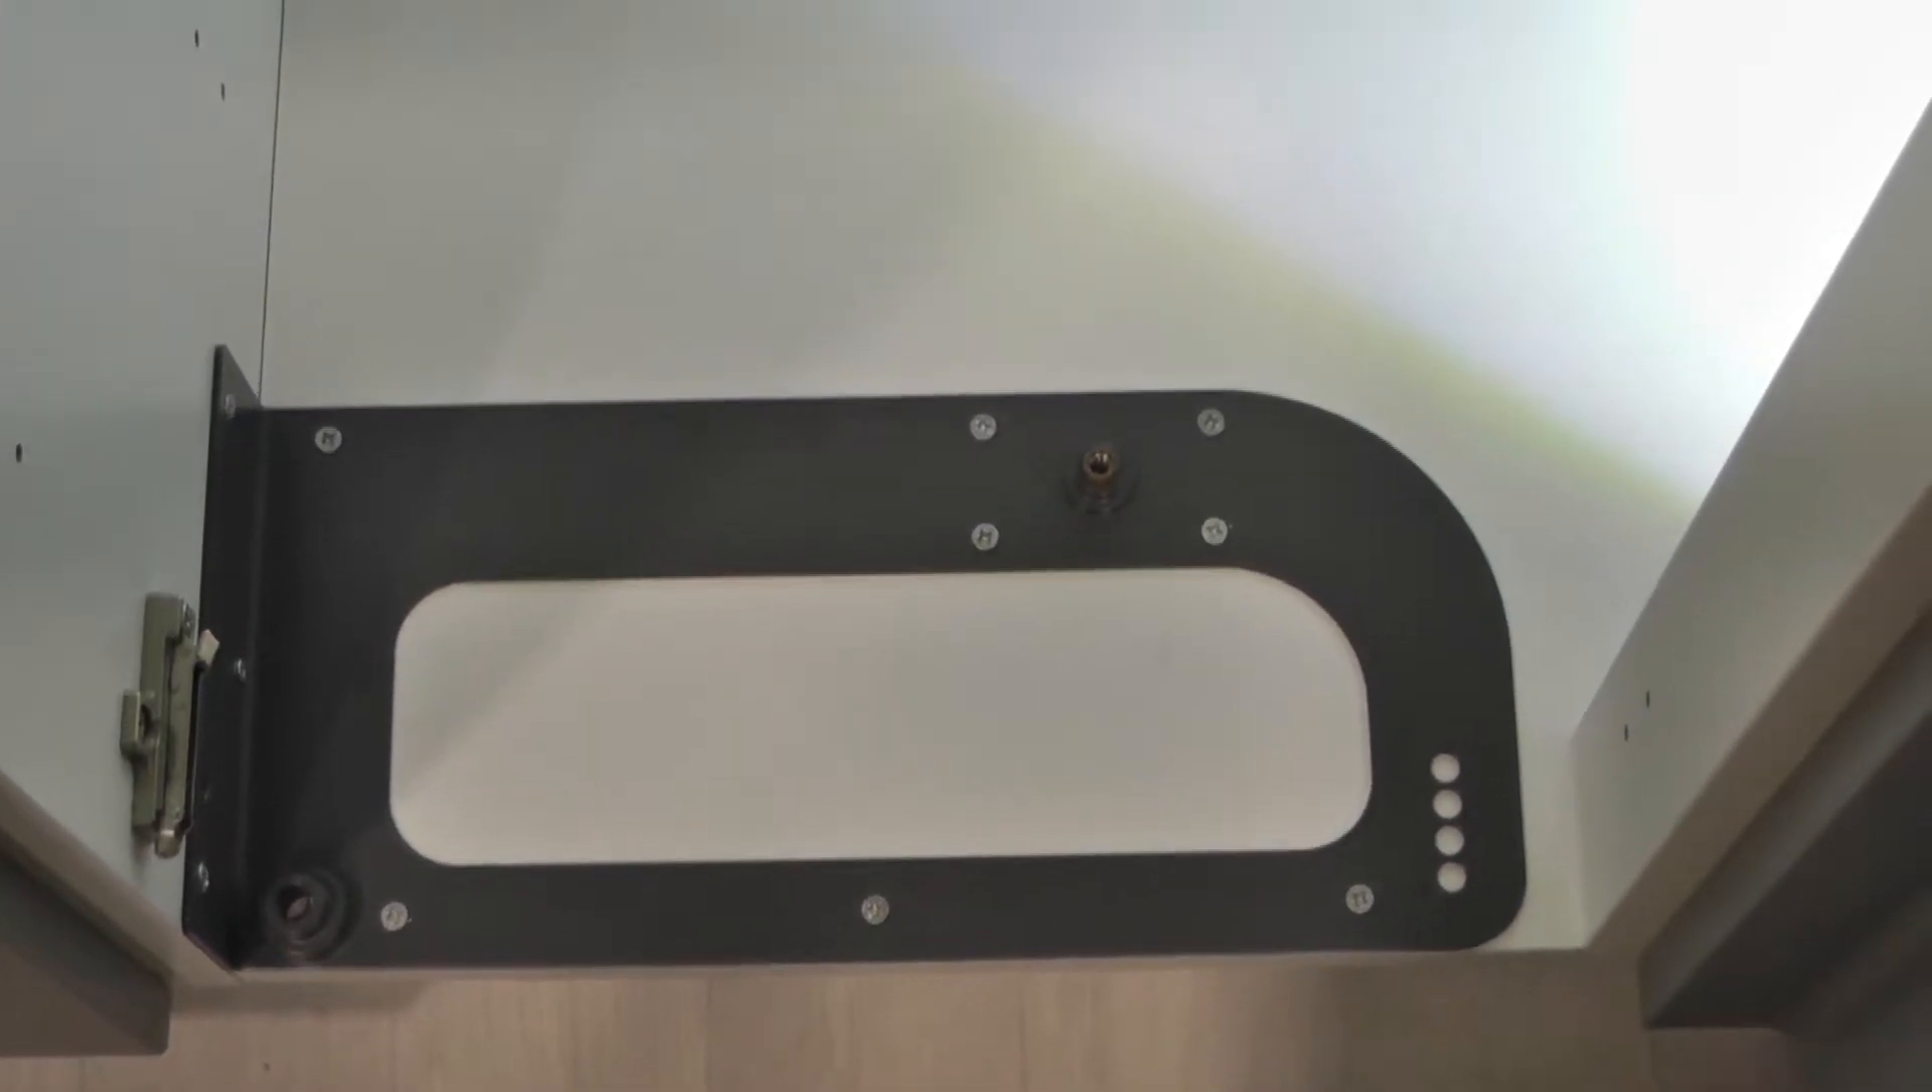So there's that bracket fitted all screwed in.